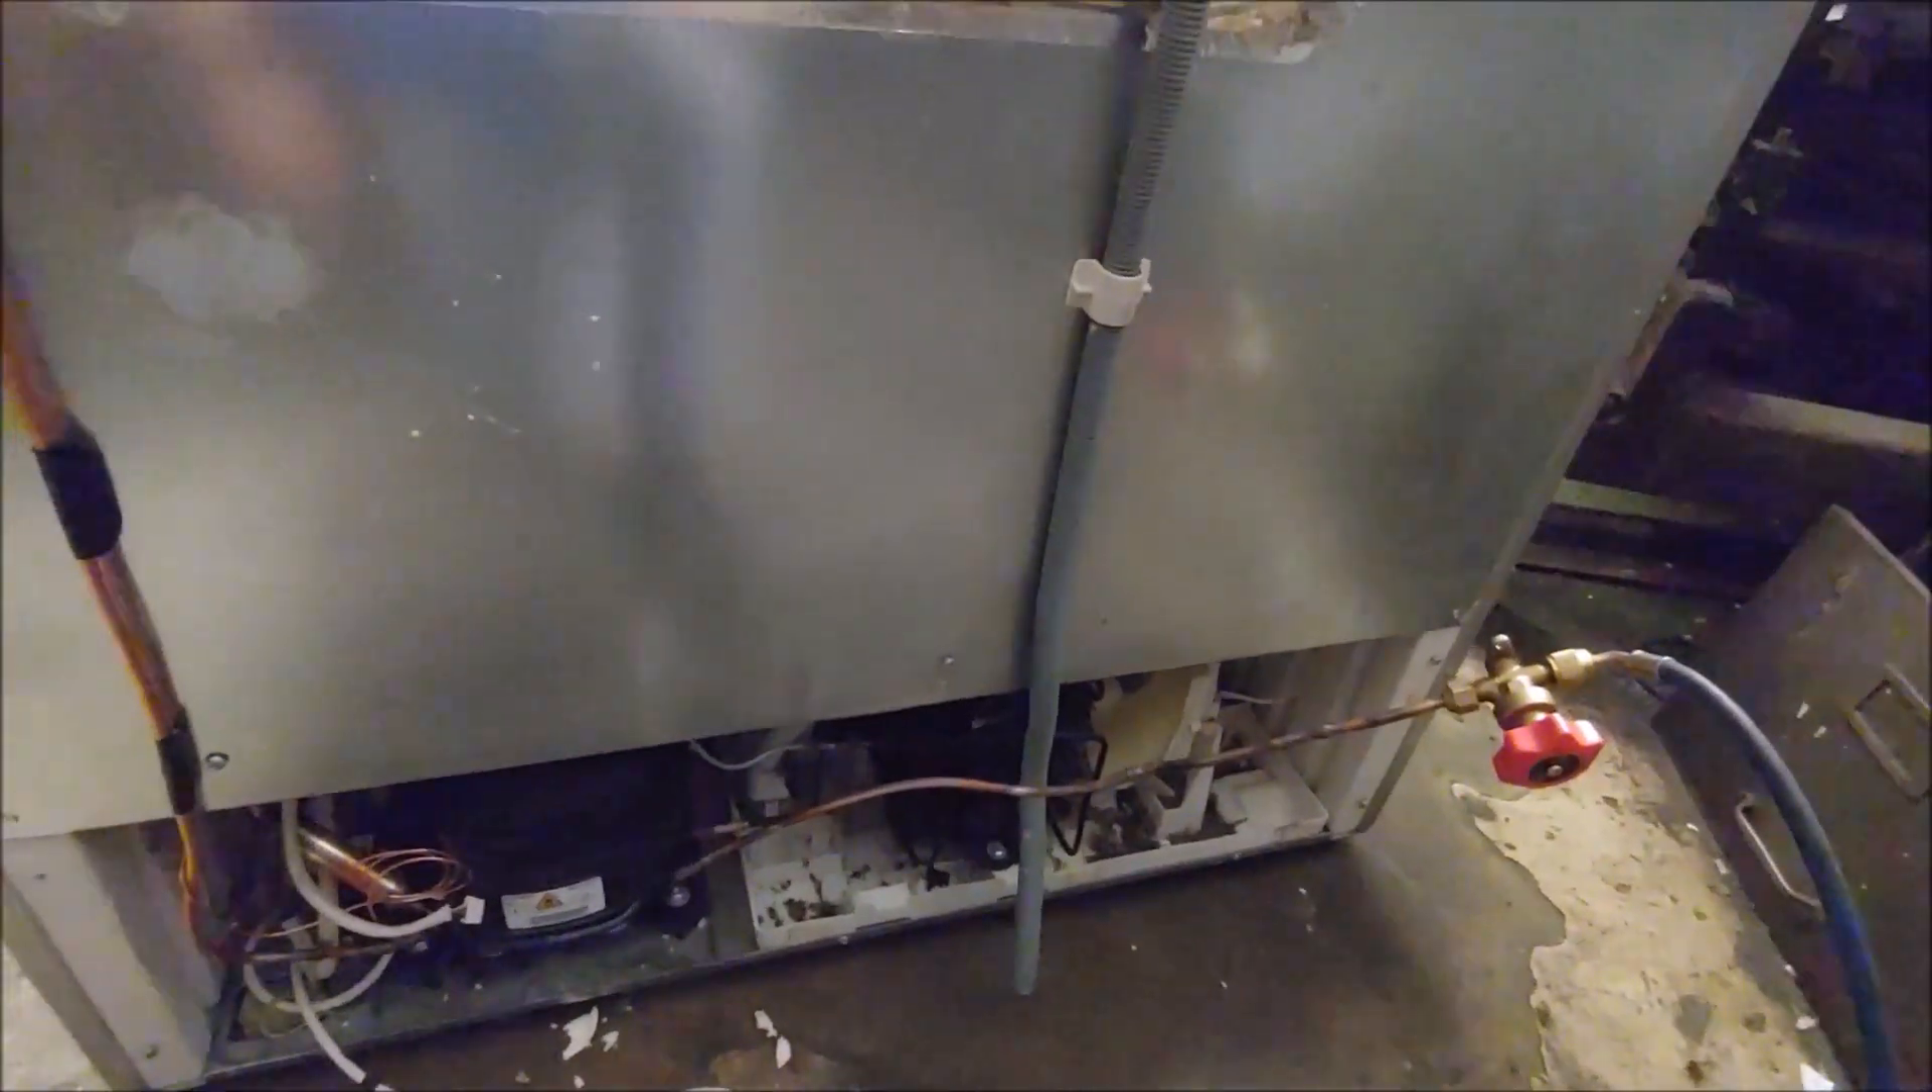This is the drain pipe from the fridge side. I haven't put it into this tray yet.